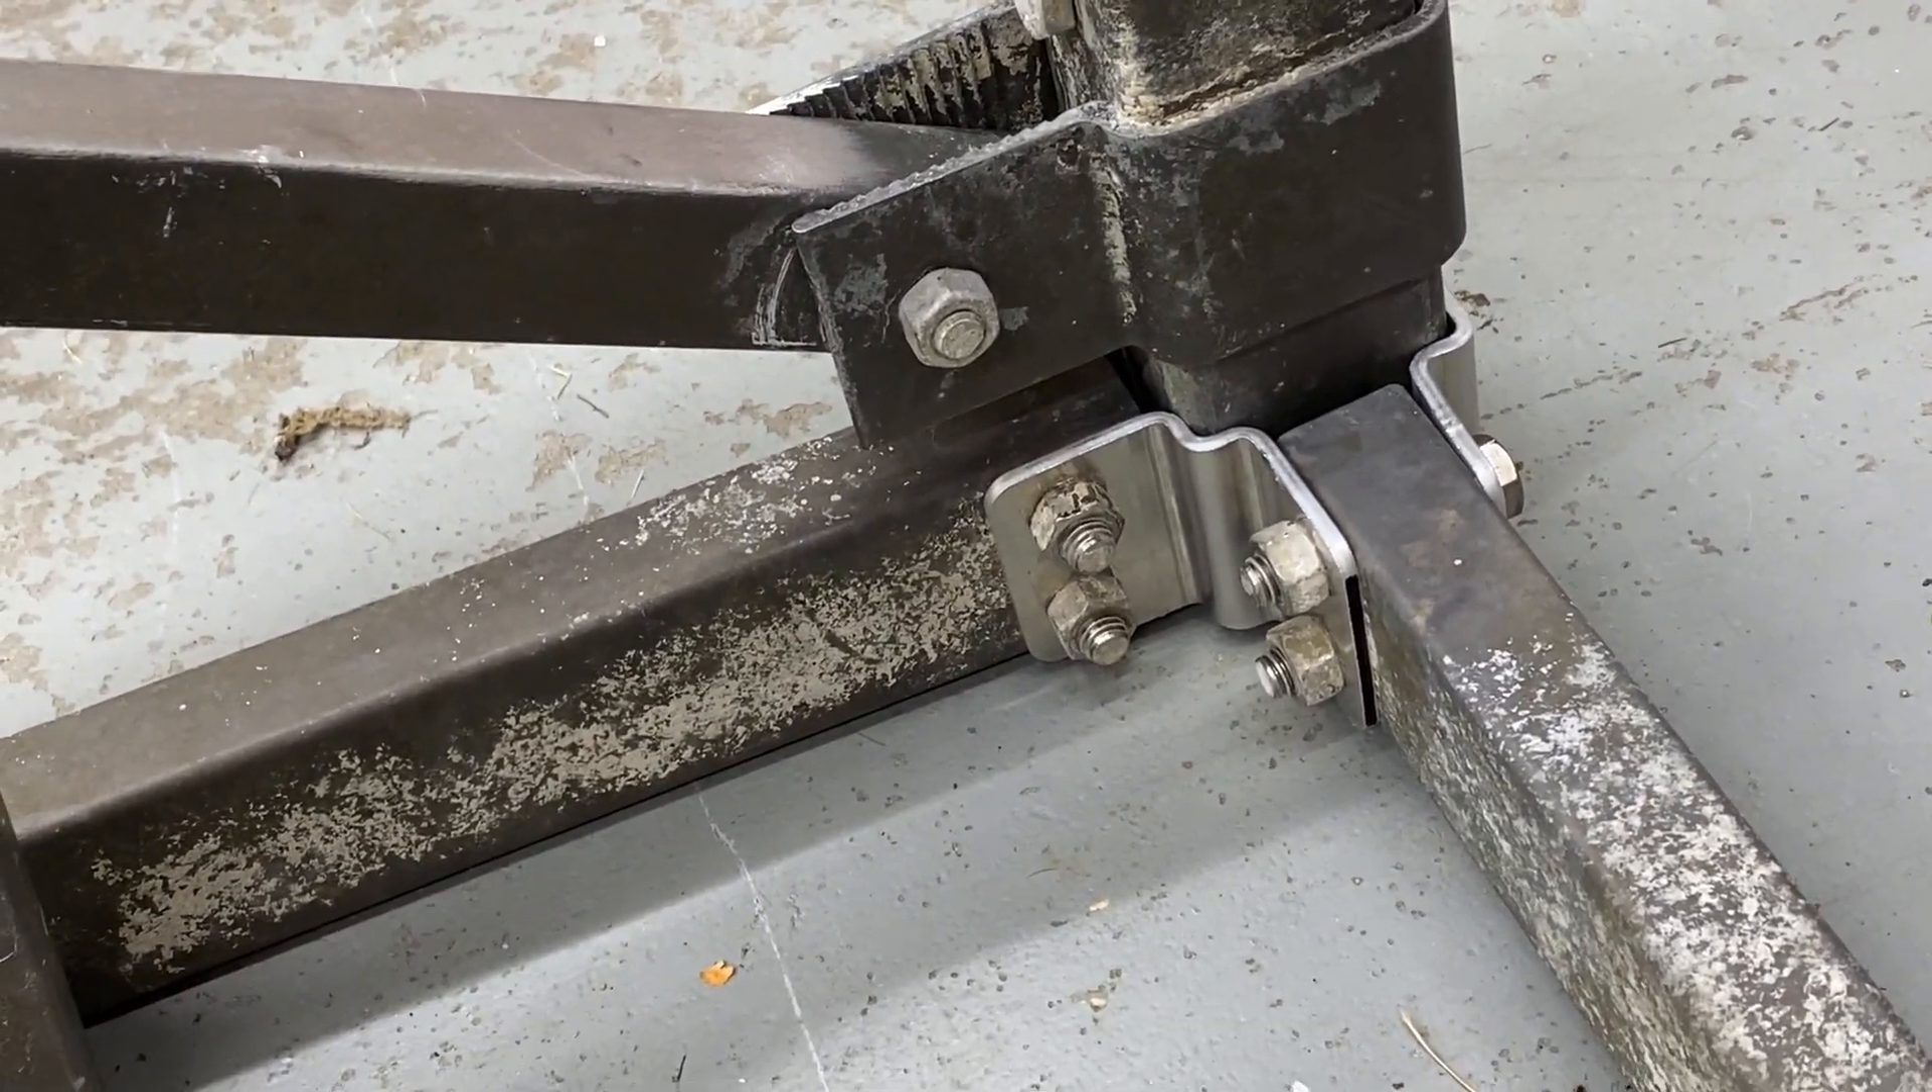All right, there you can see the larger bracket is installed on the outside and everything fits up just fine.